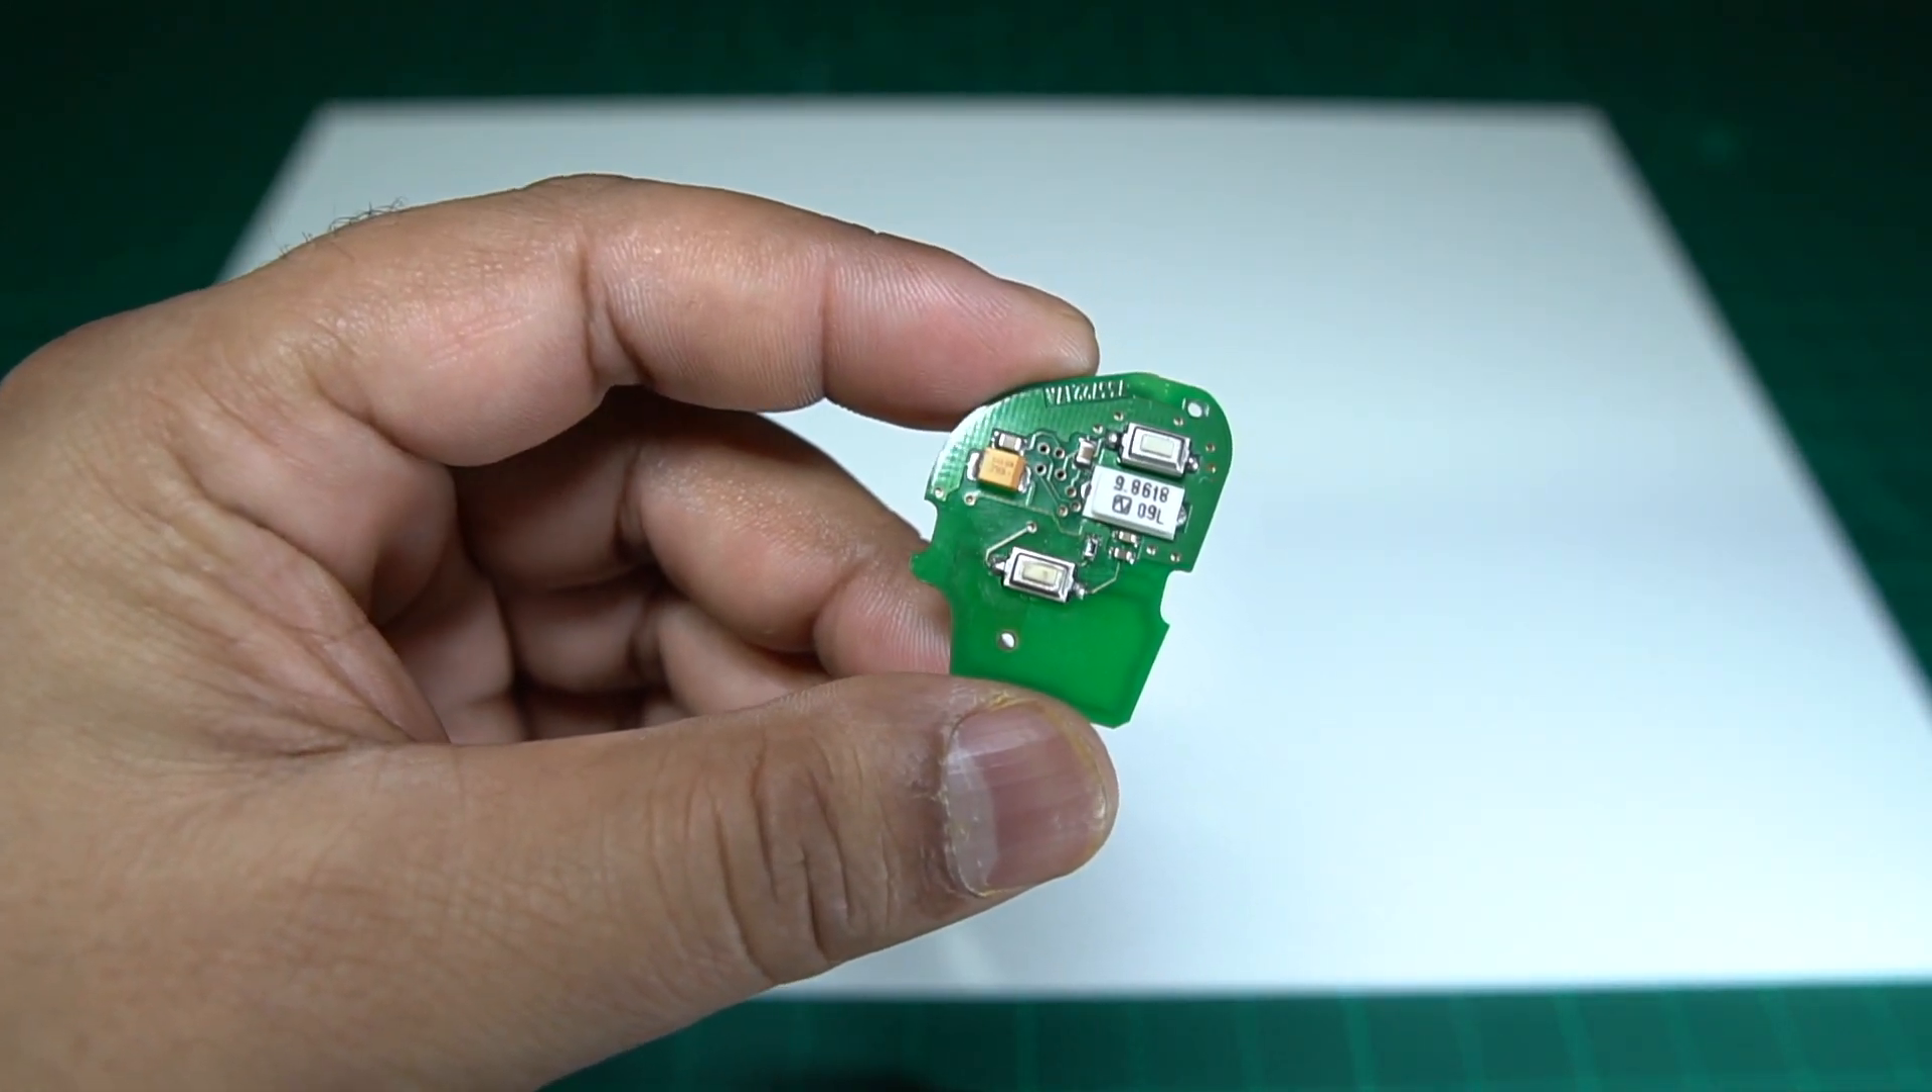Ok, so I have taken the key fob apart.